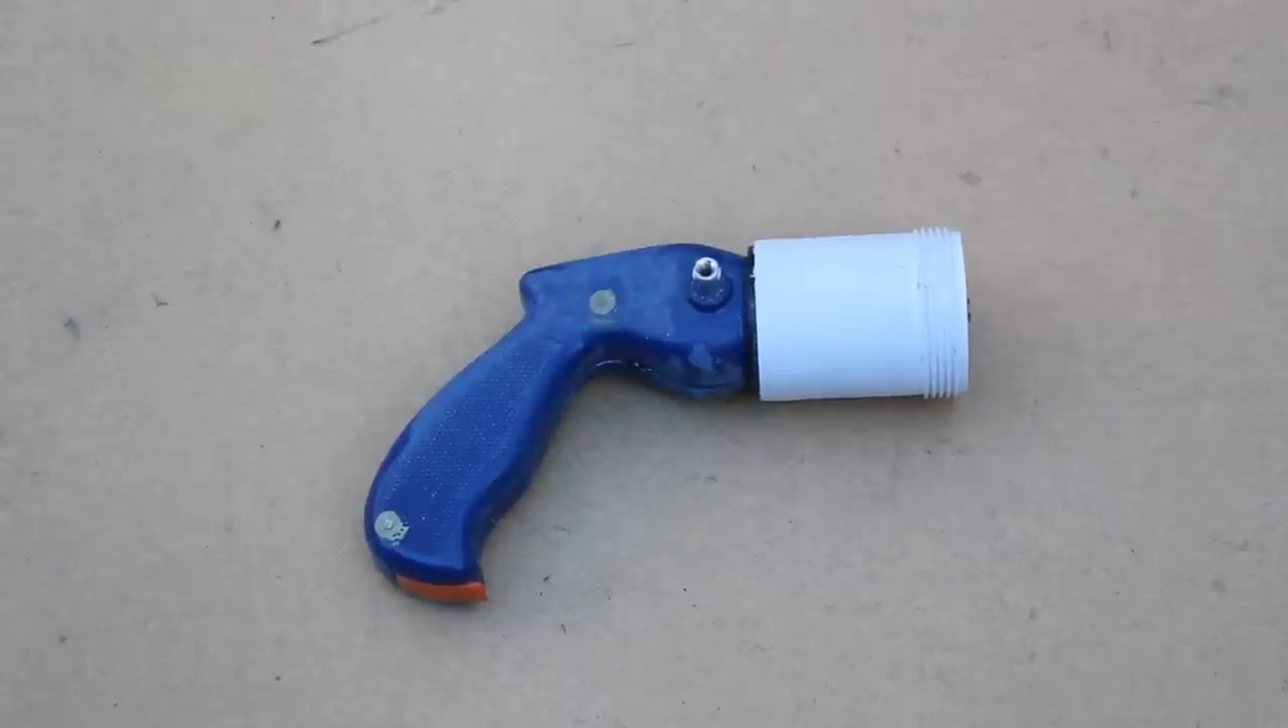Here is the drill with the connector pipe attached.